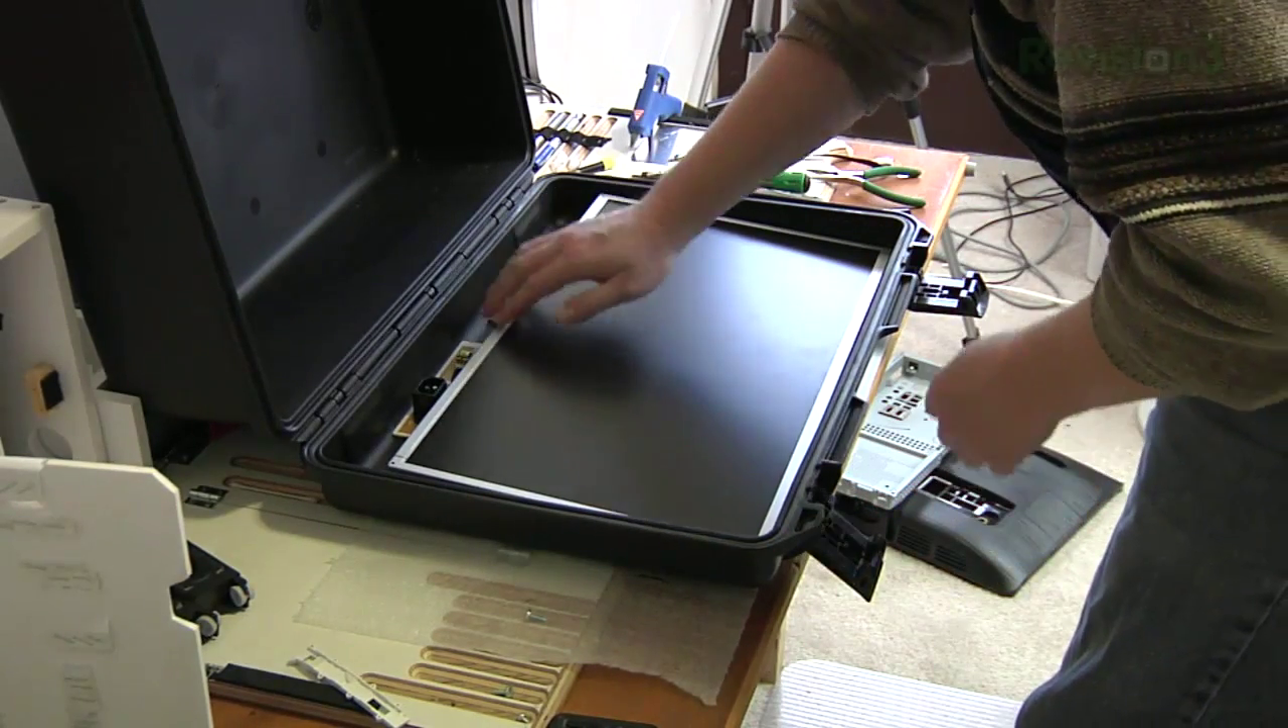Well, the LCD and everything fits.